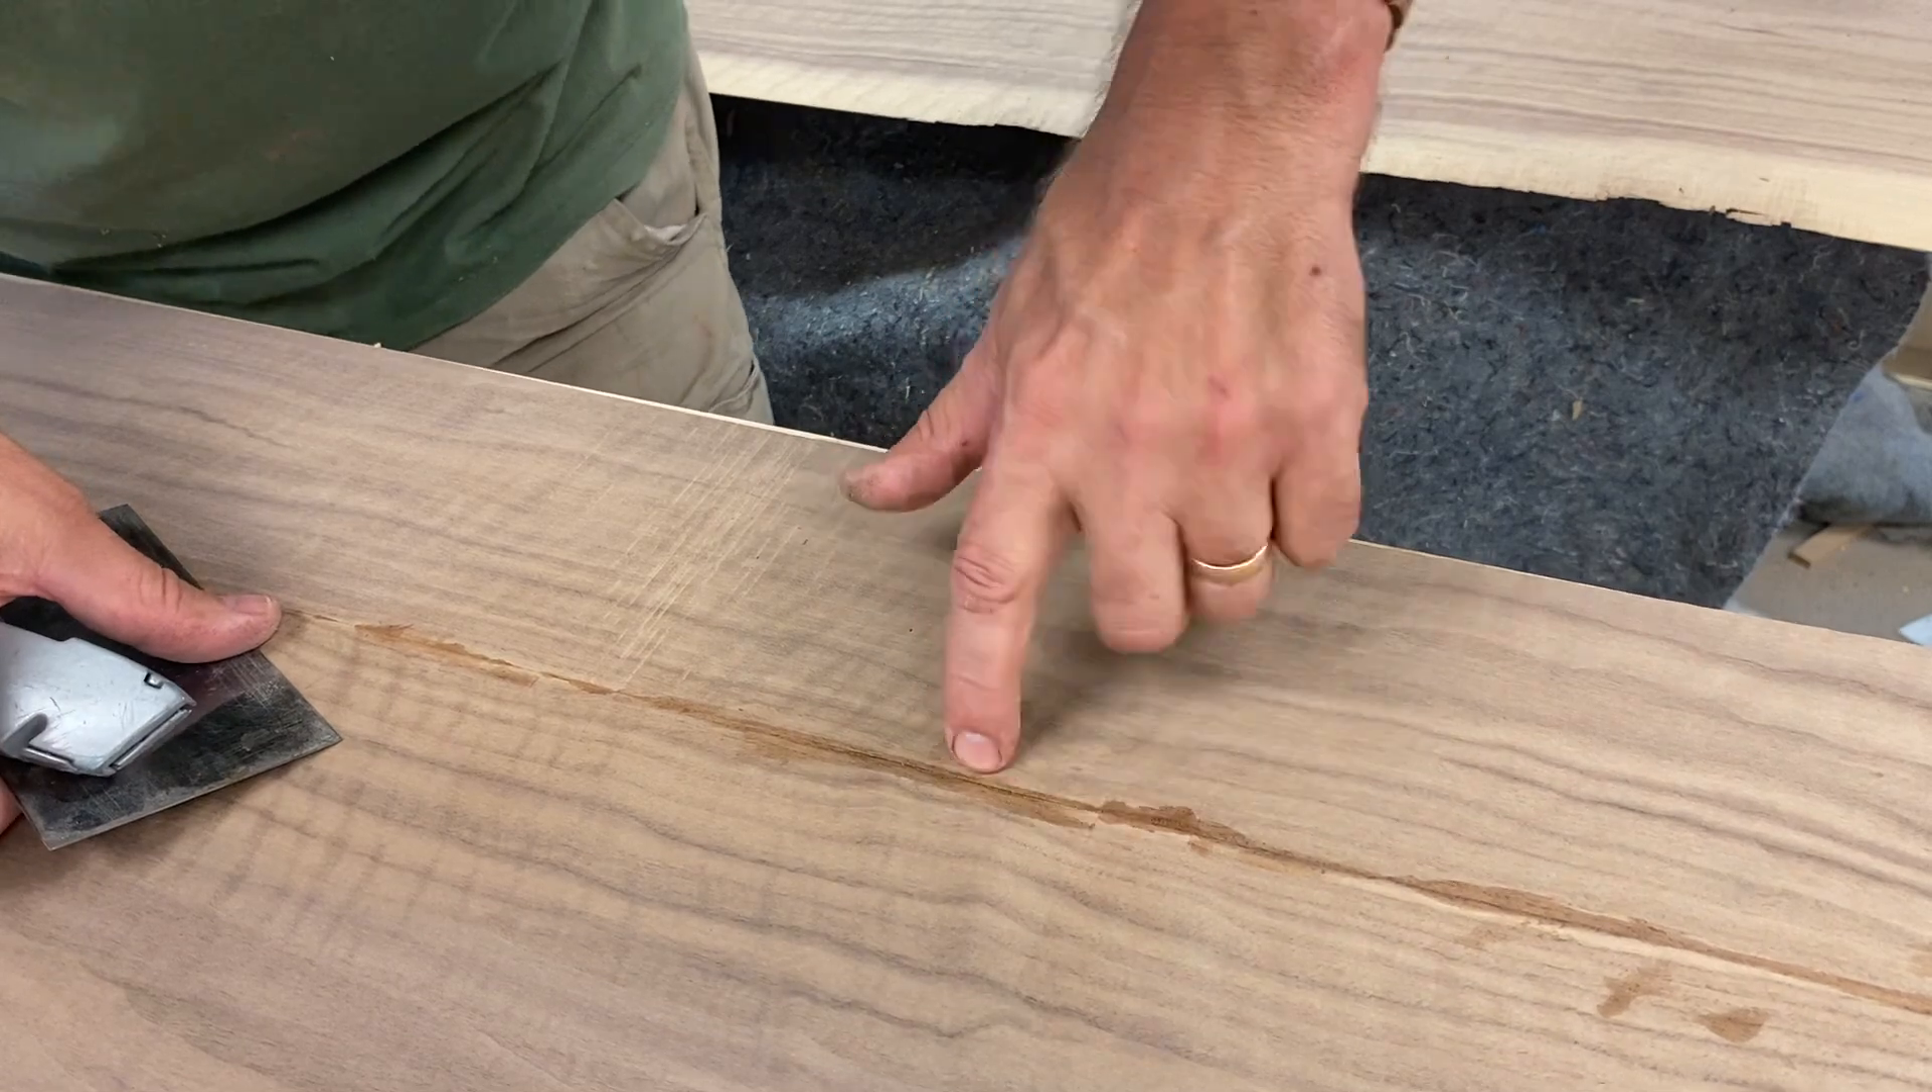I've got one spot right here, just this little spot right this long where the veneers aren't lined up. When I glued them up I missed a spot.